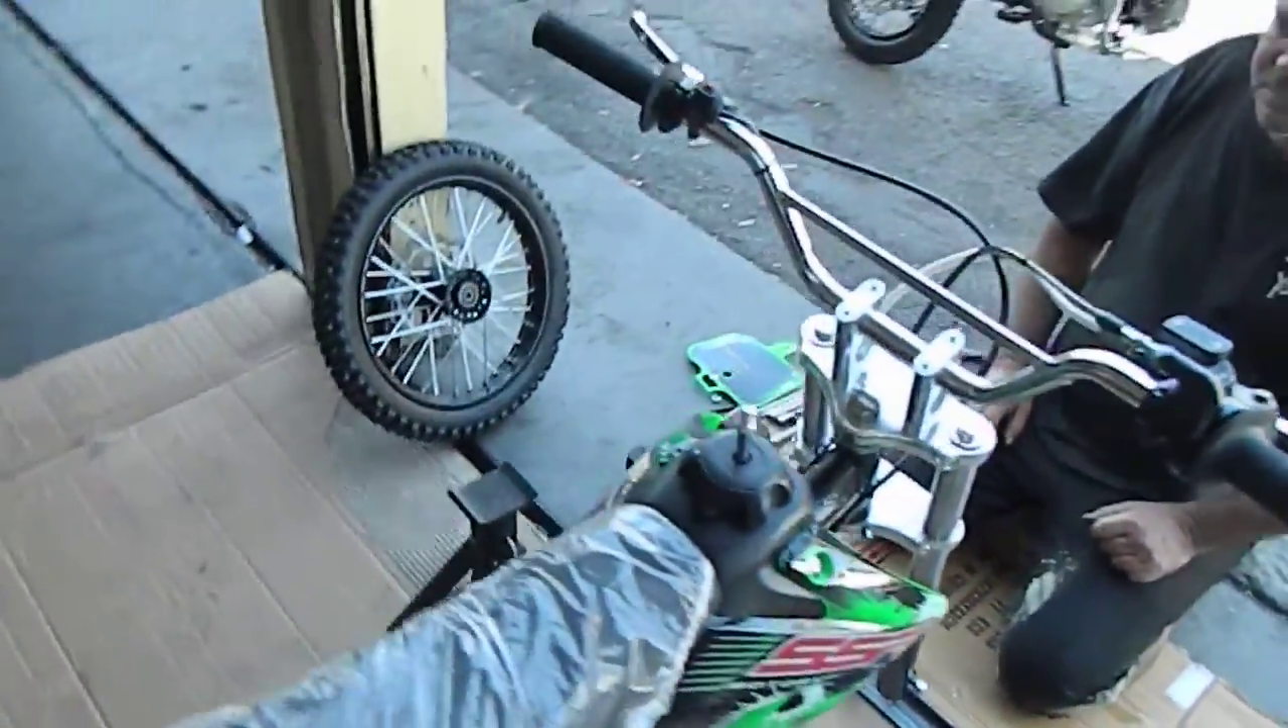We actually put the handlebars on here already.